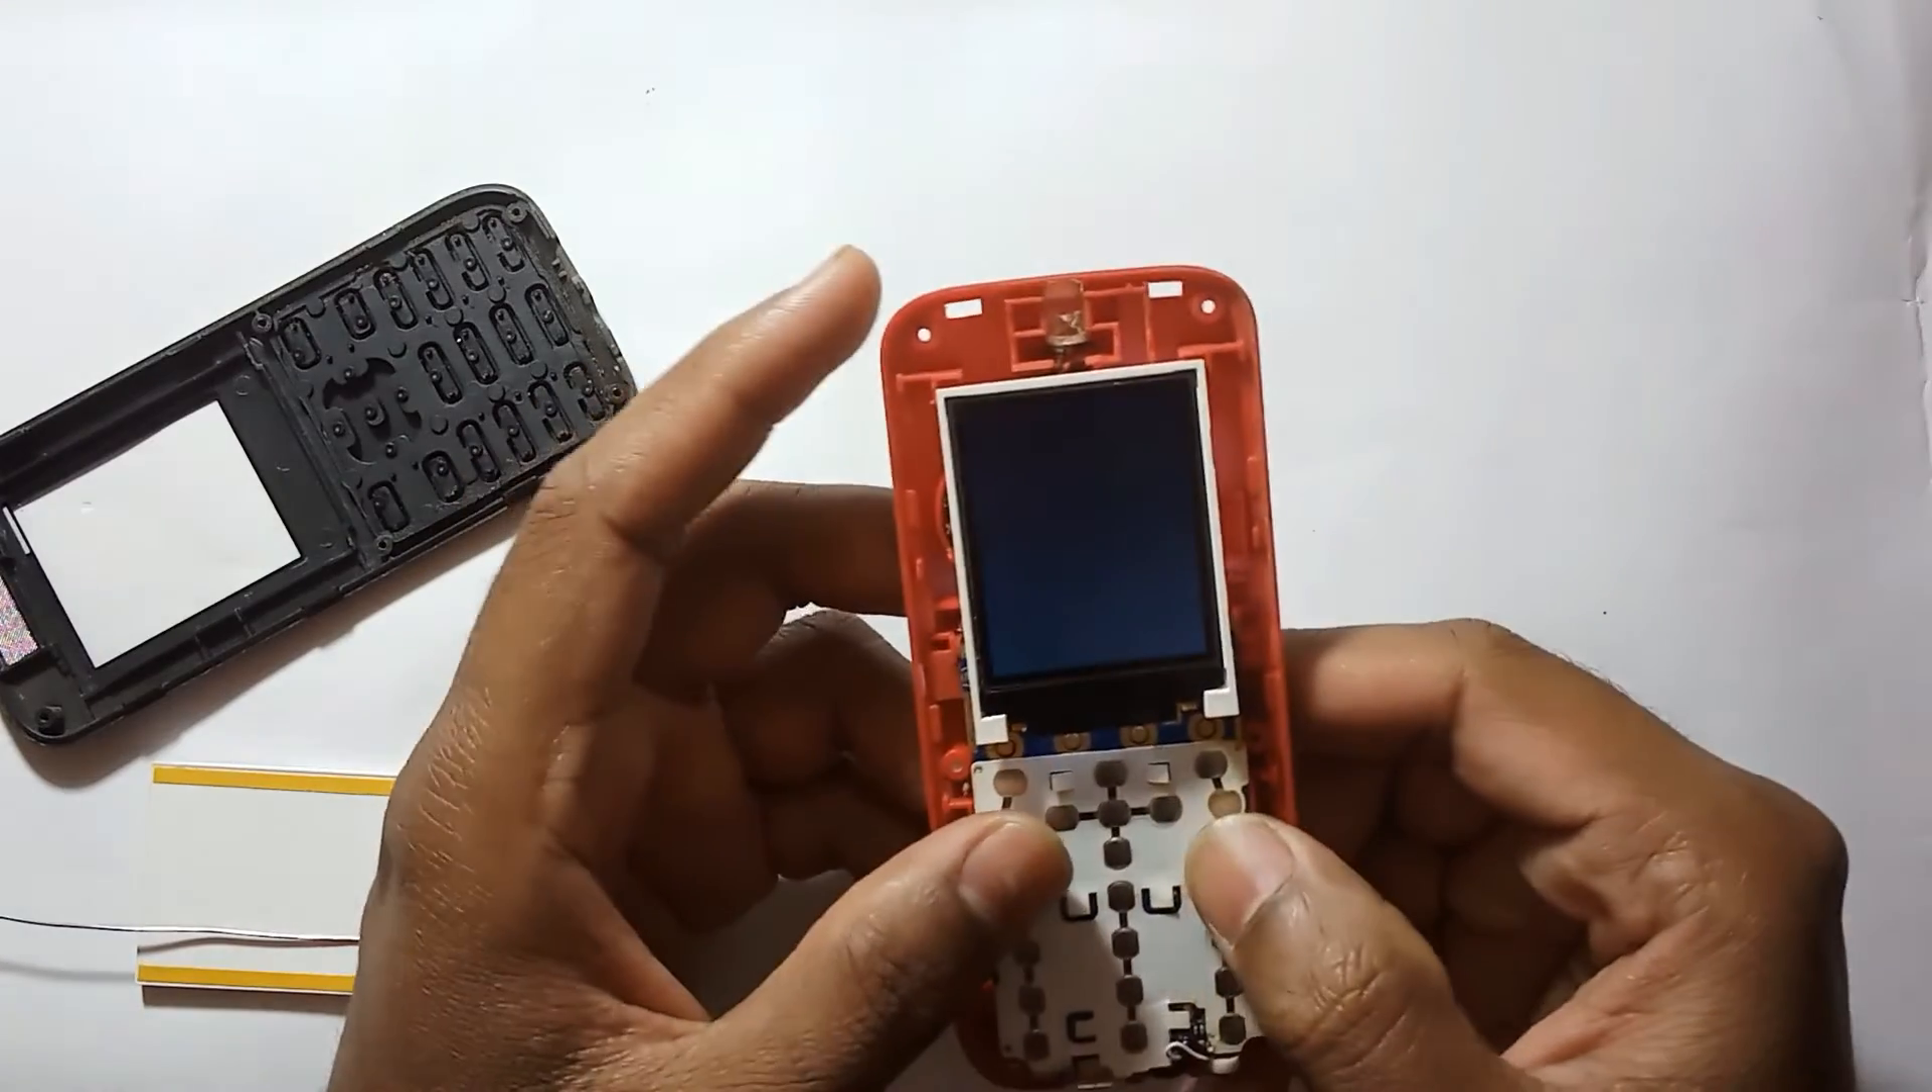یہ ہماری LCD لگ چکی ہے۔